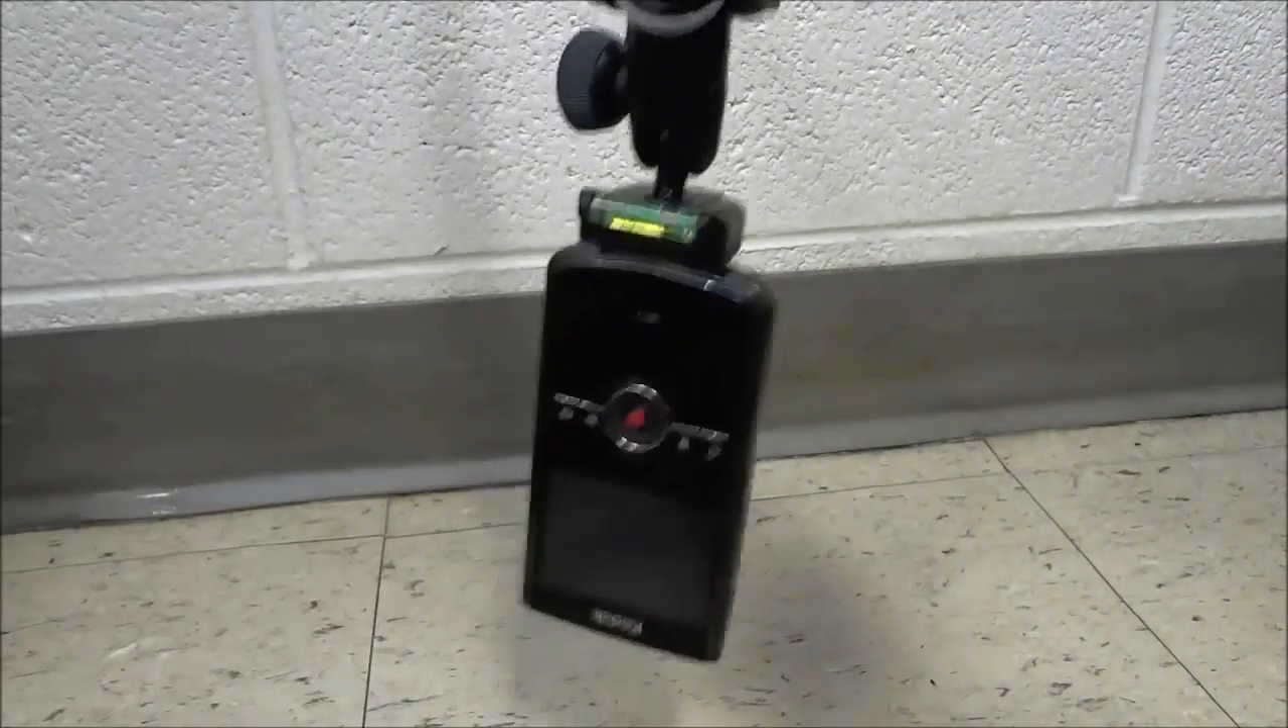And as you can see right there, the camera is nicely mounted.